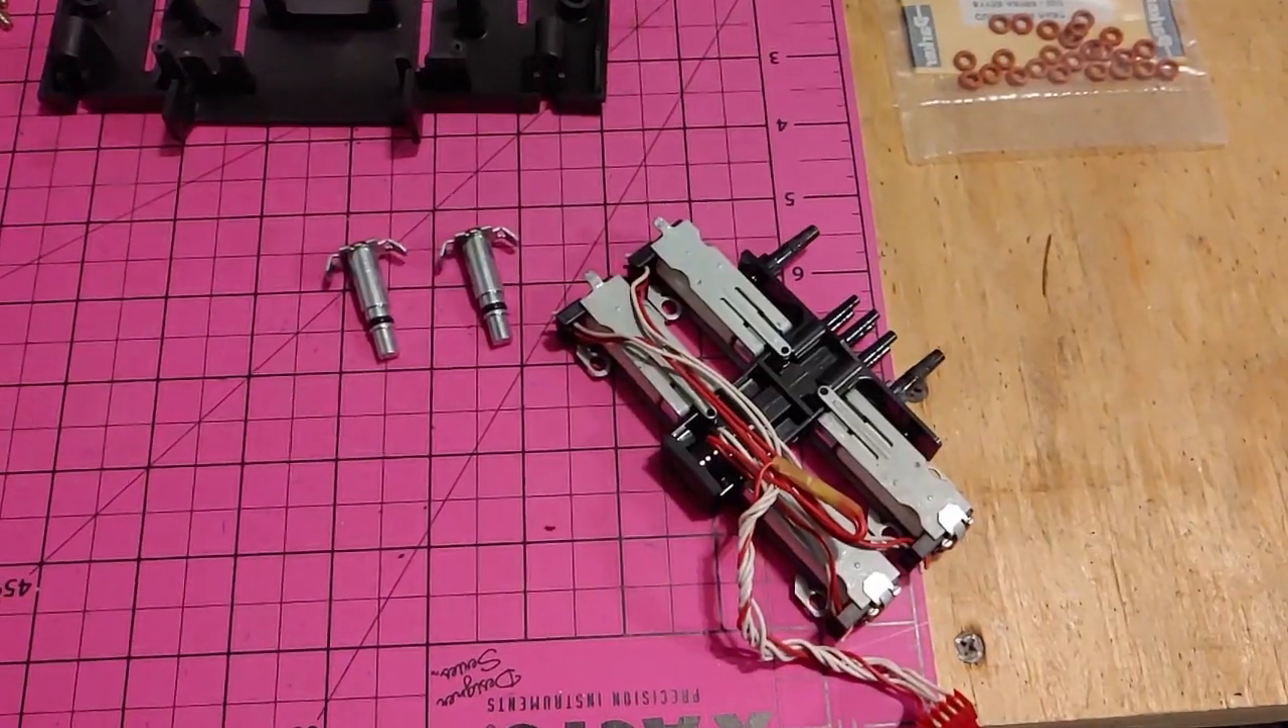So here are two of the four solenoids removed.